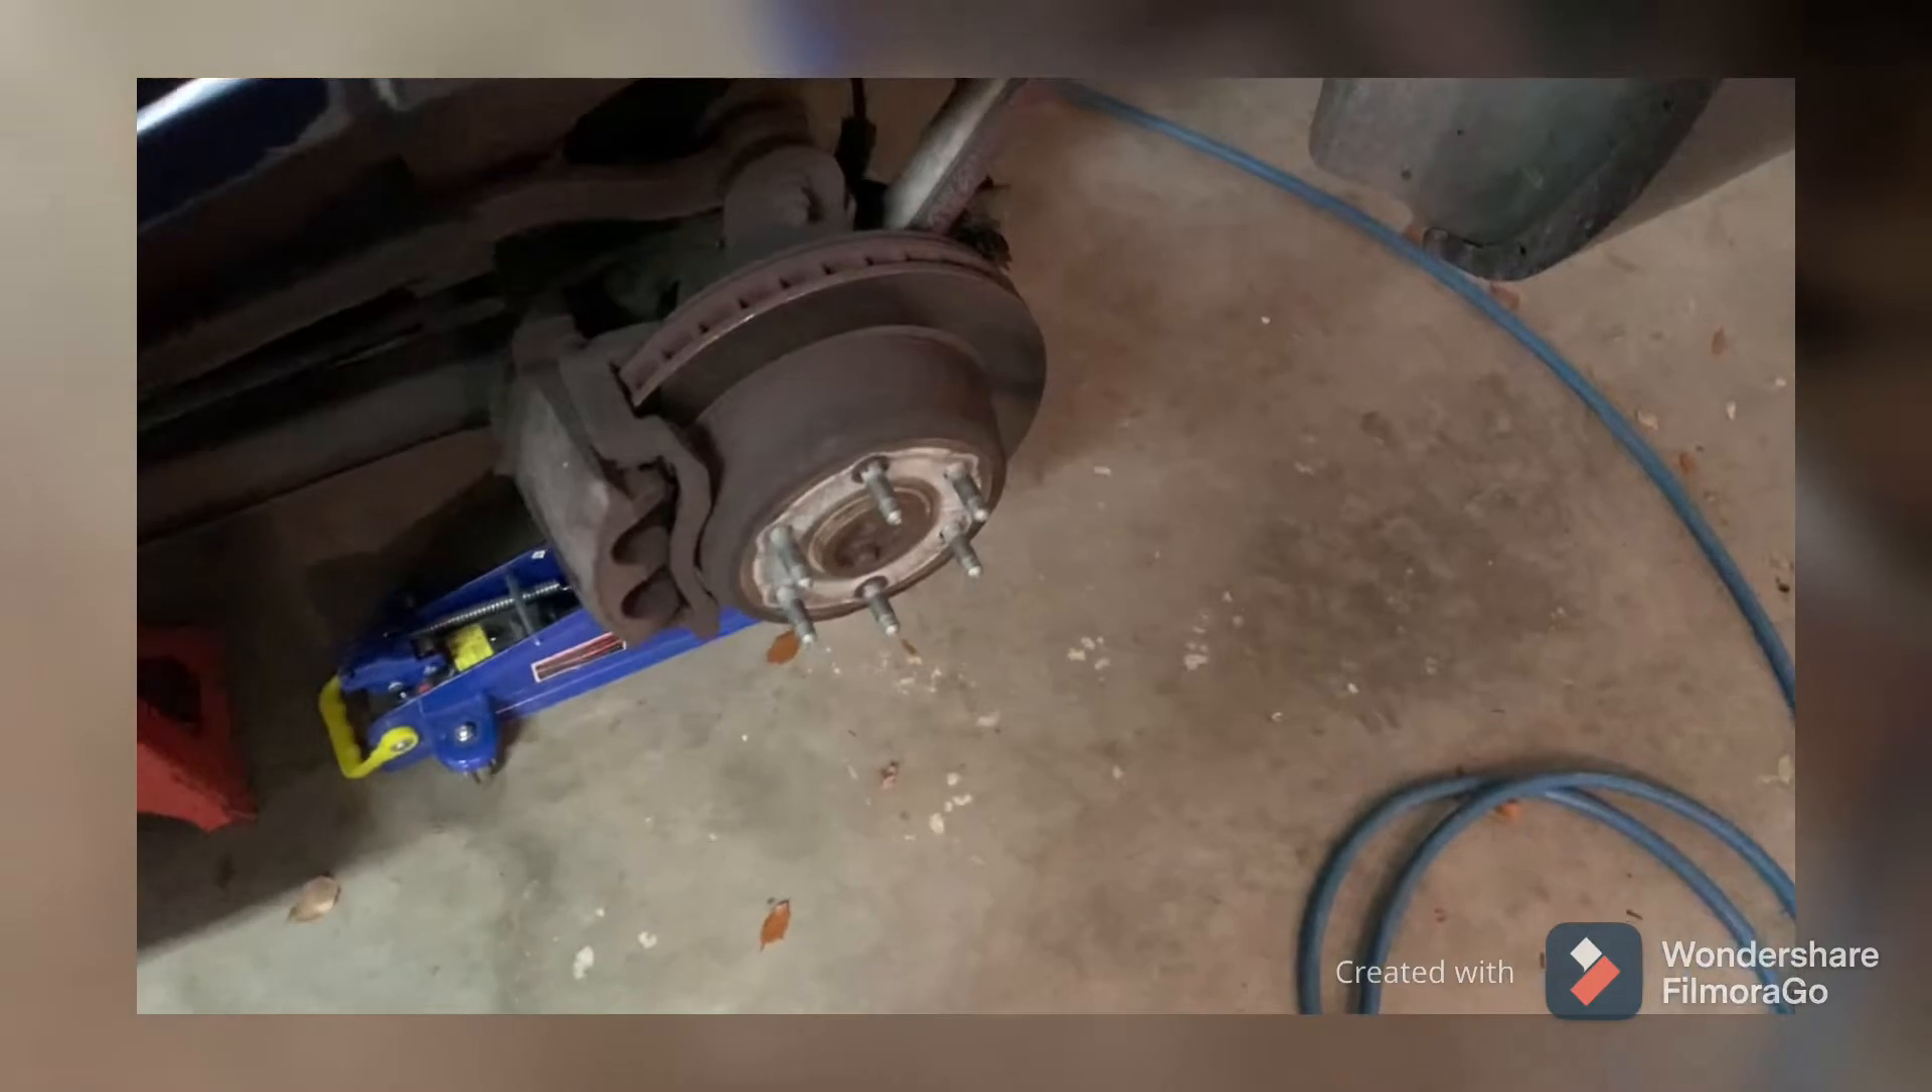Caliper's back in place.